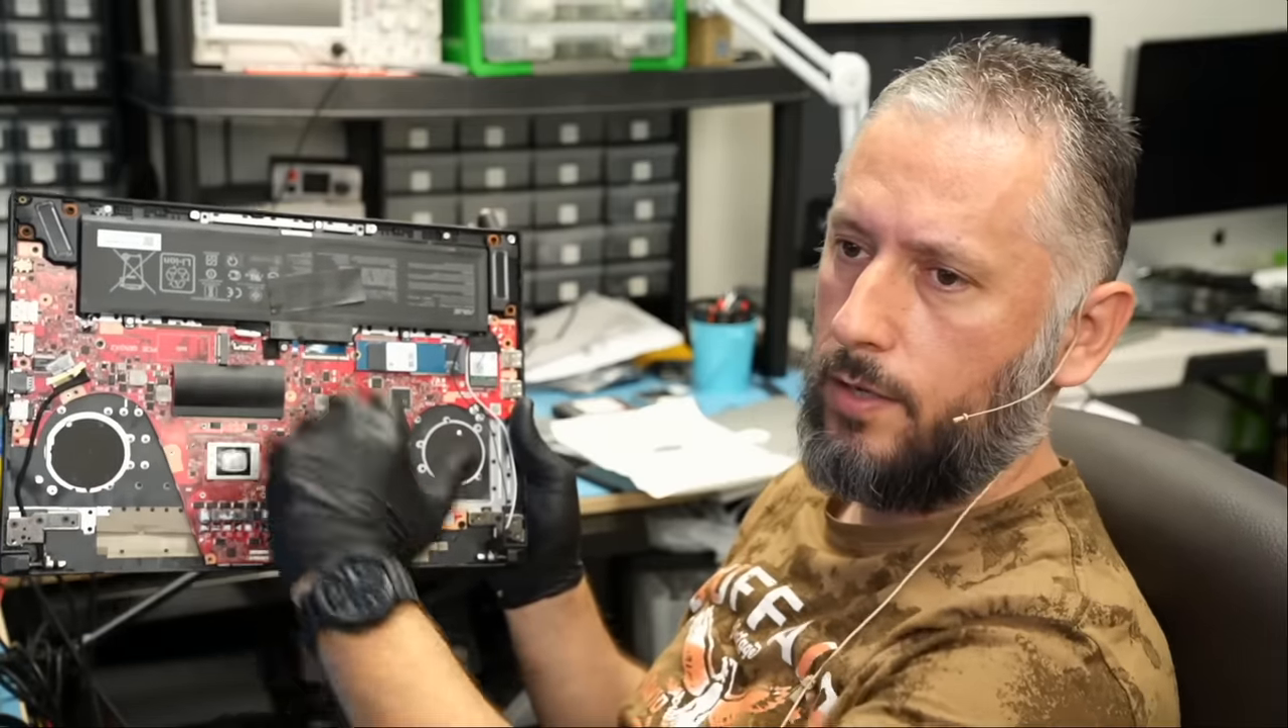We do not have the fans and heat sink.